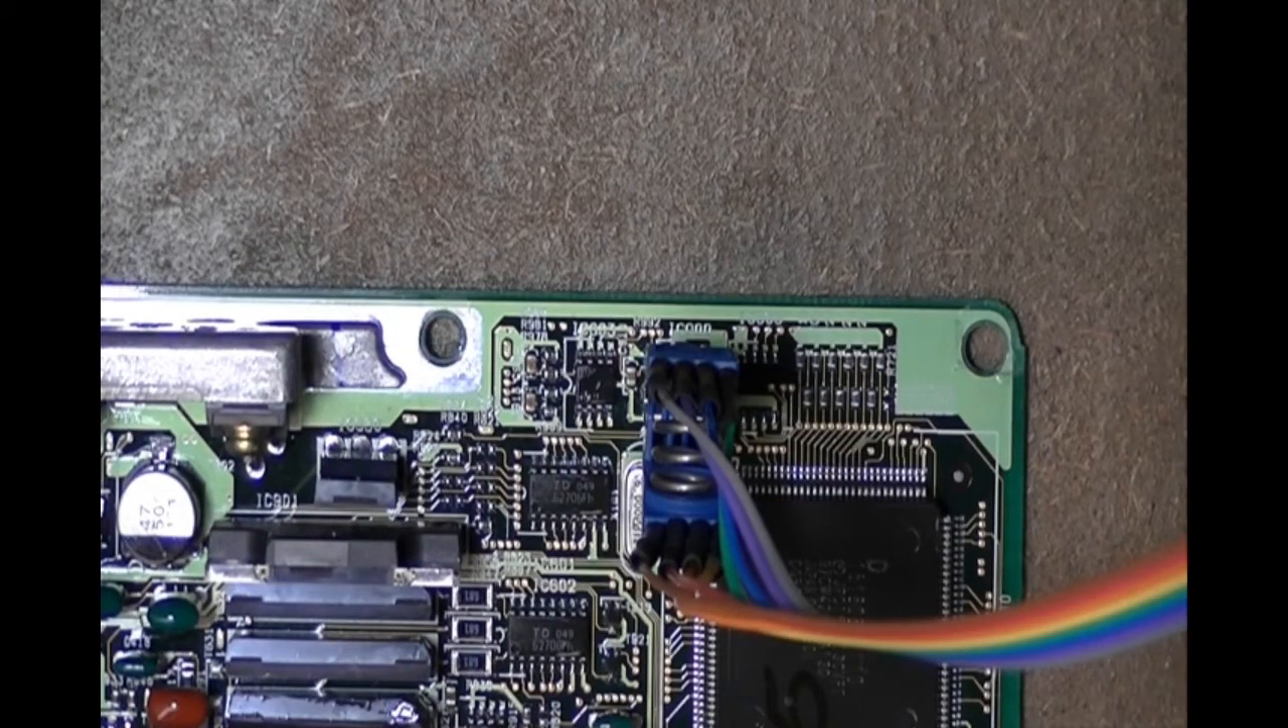I have the clip attached to the part.